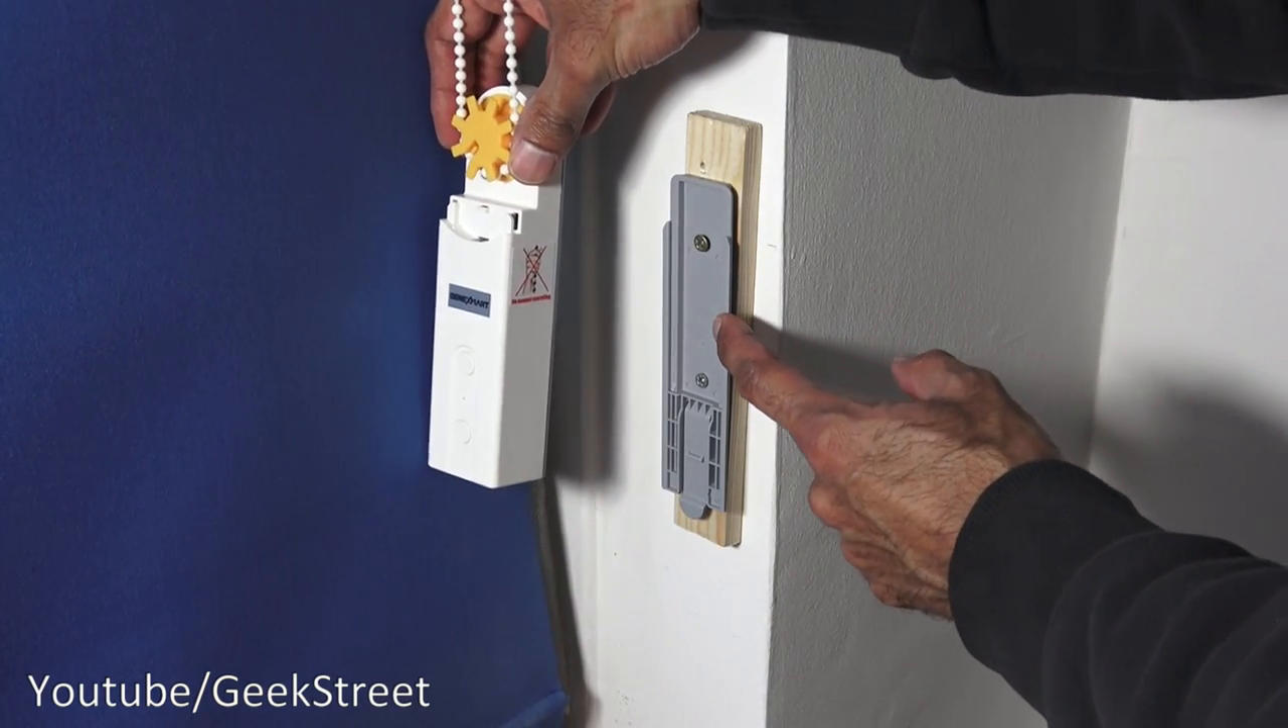I've already mounted the back plate so quite straightforward obviously two screws.